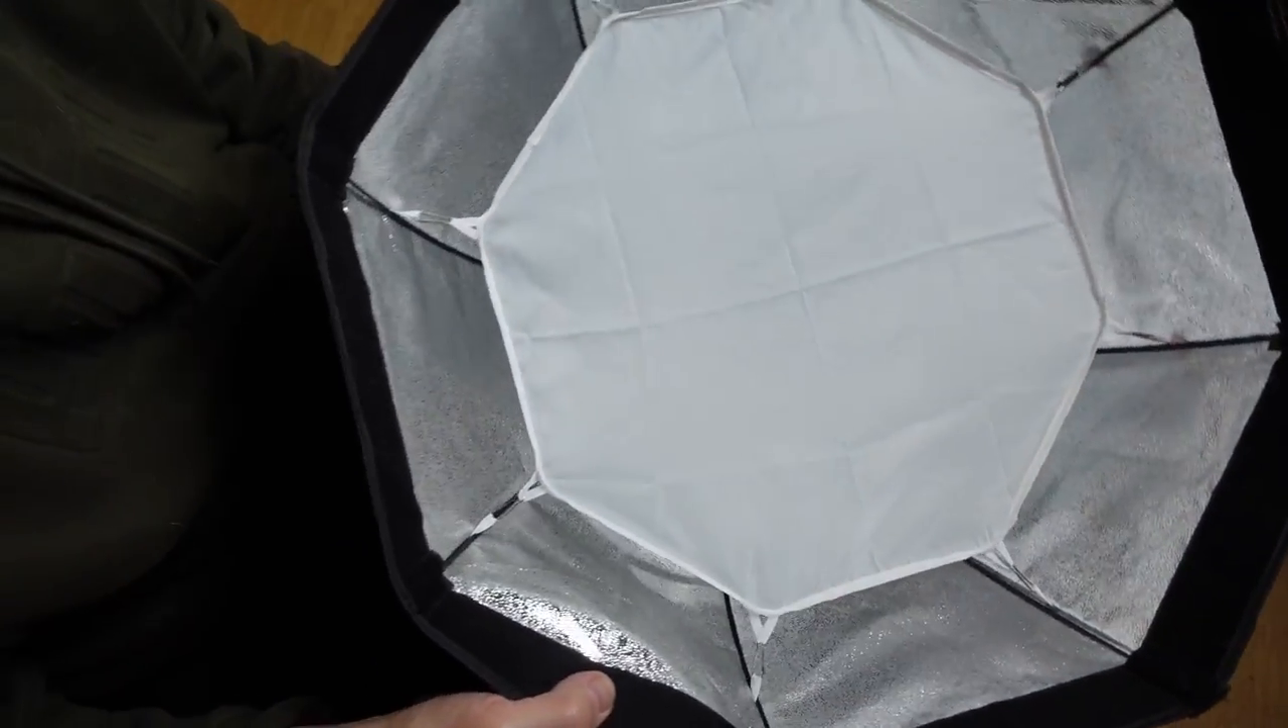Okay, this is the inner diffuser installed.